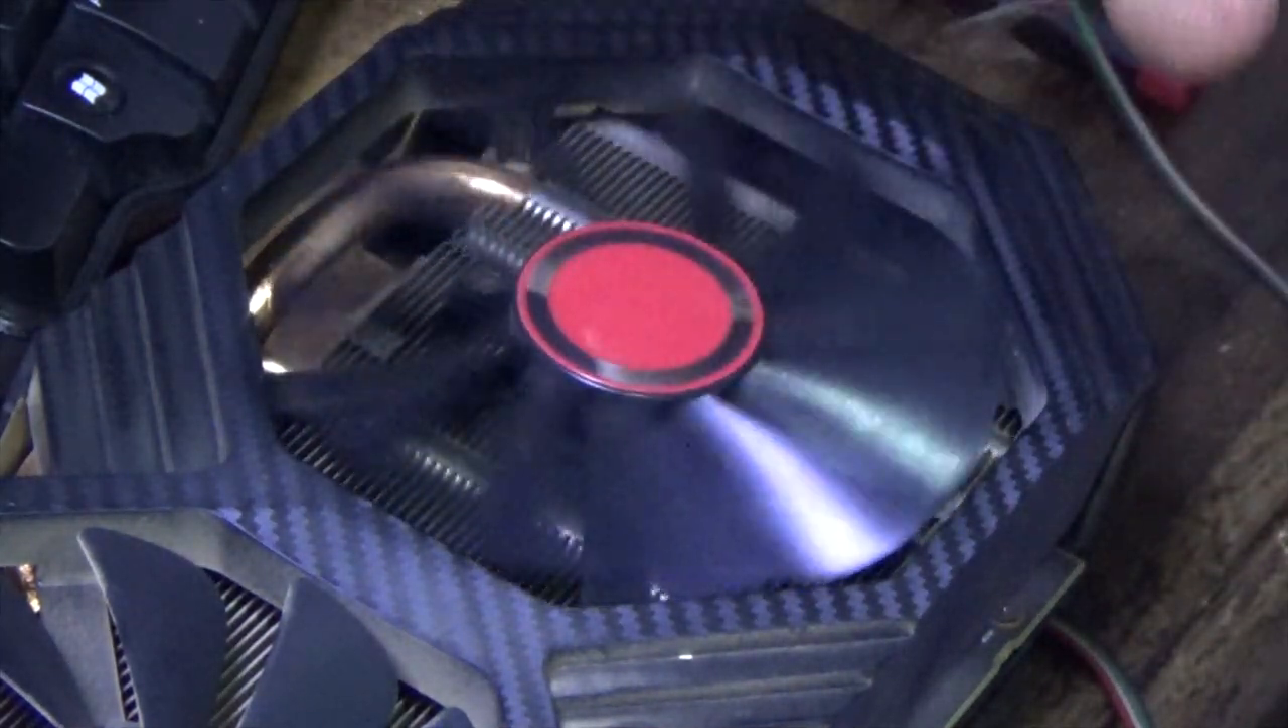Vamos a colocar el fan. Y ahí, pues, ya quedó. Absolutamente muy bien quedó.